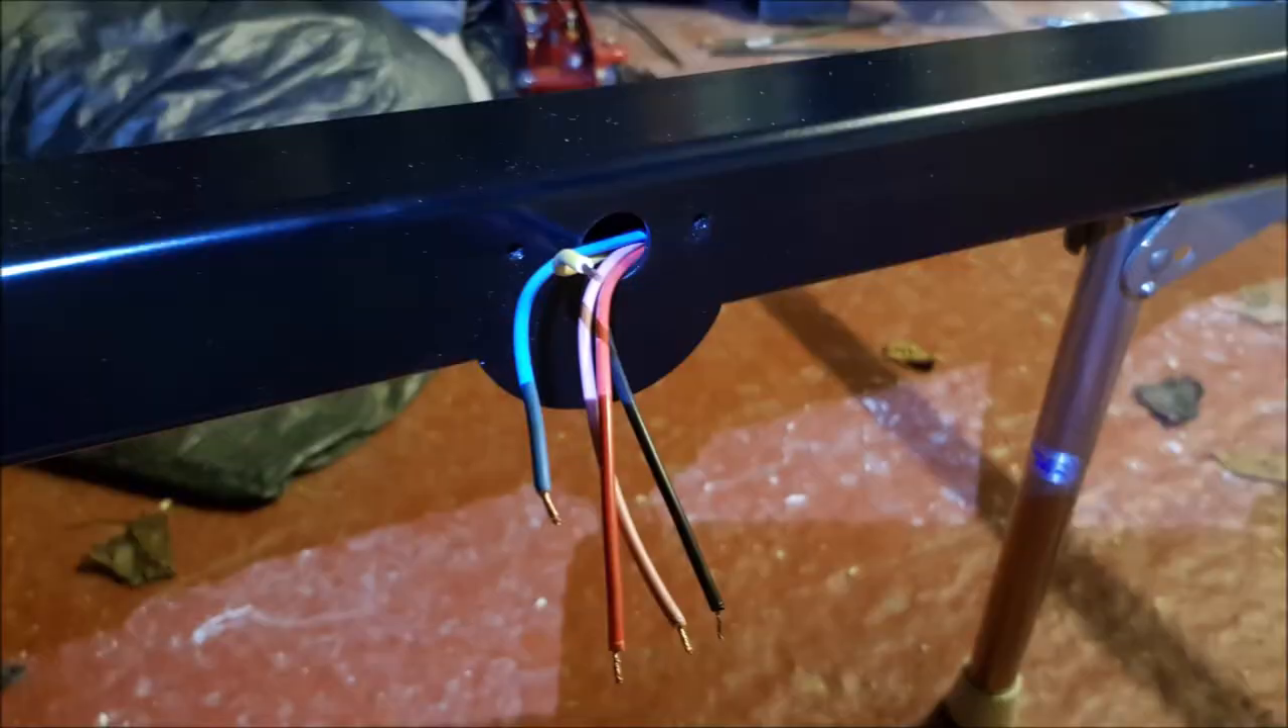Wires all threaded through the tubes all hanging out ready to be connected to lights indicators and so on.